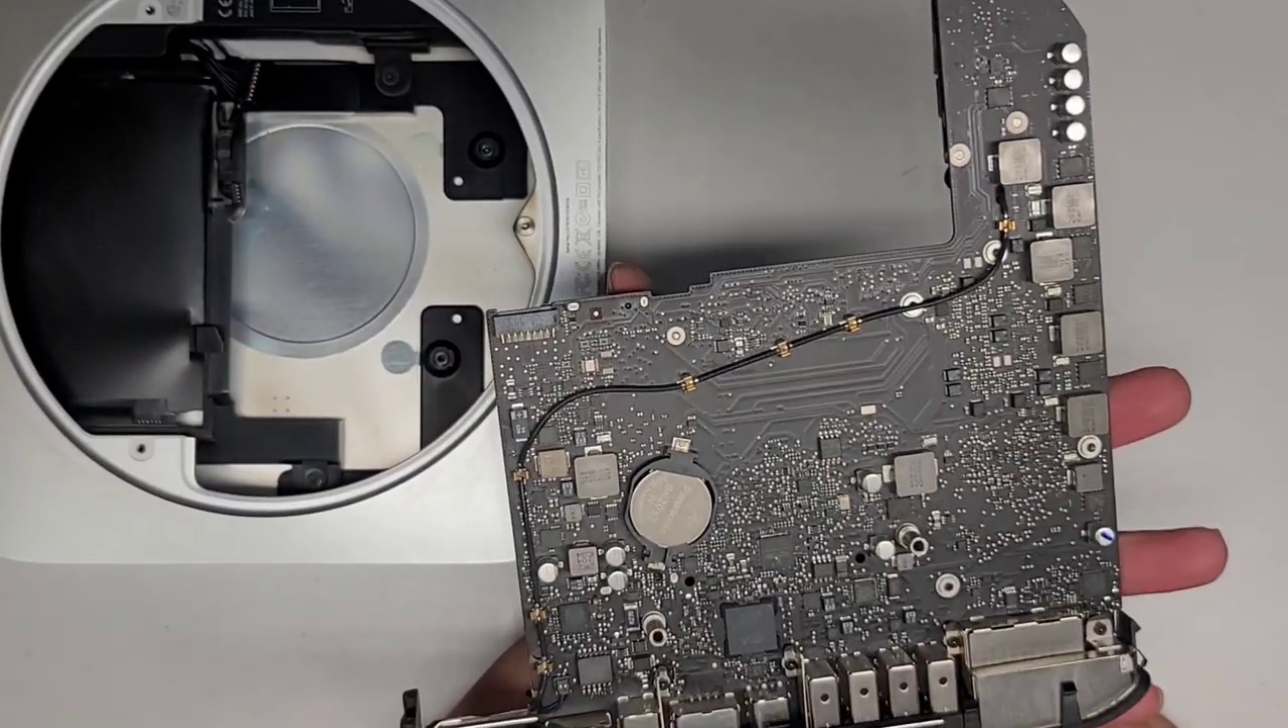So we got the motherboard, everything out.